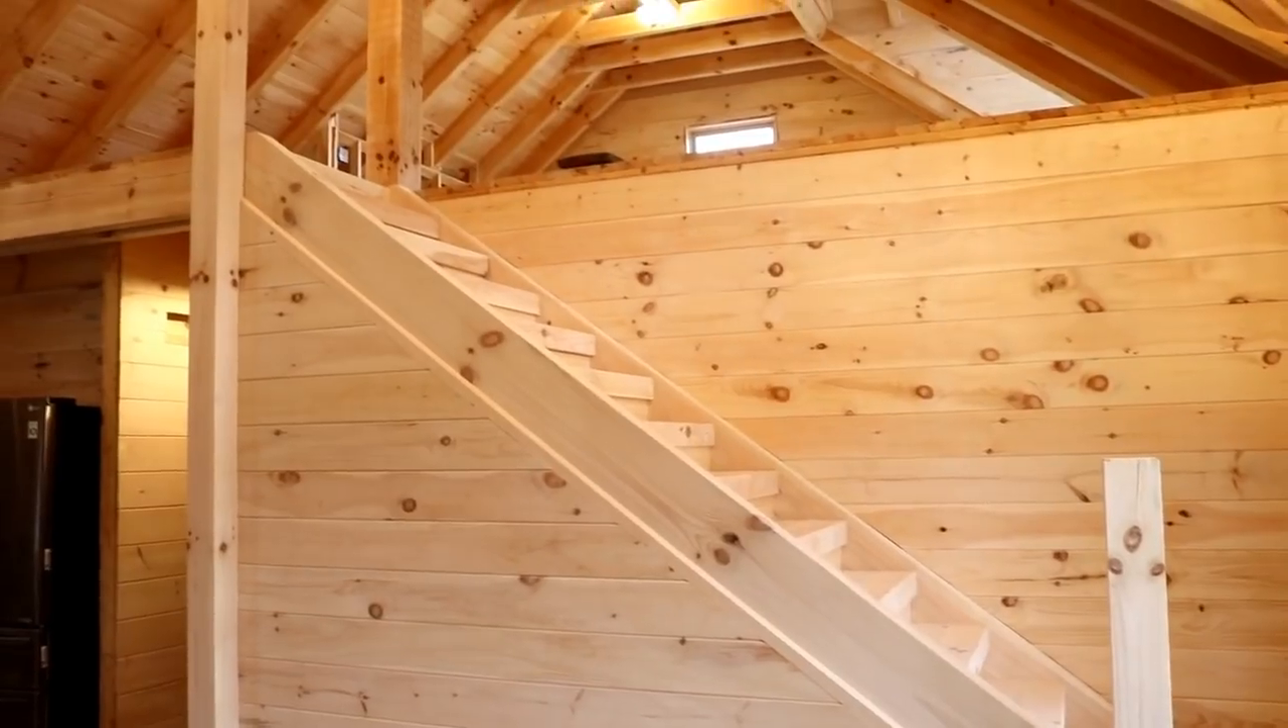As you can see we don't have any handrail on the staircase yet.